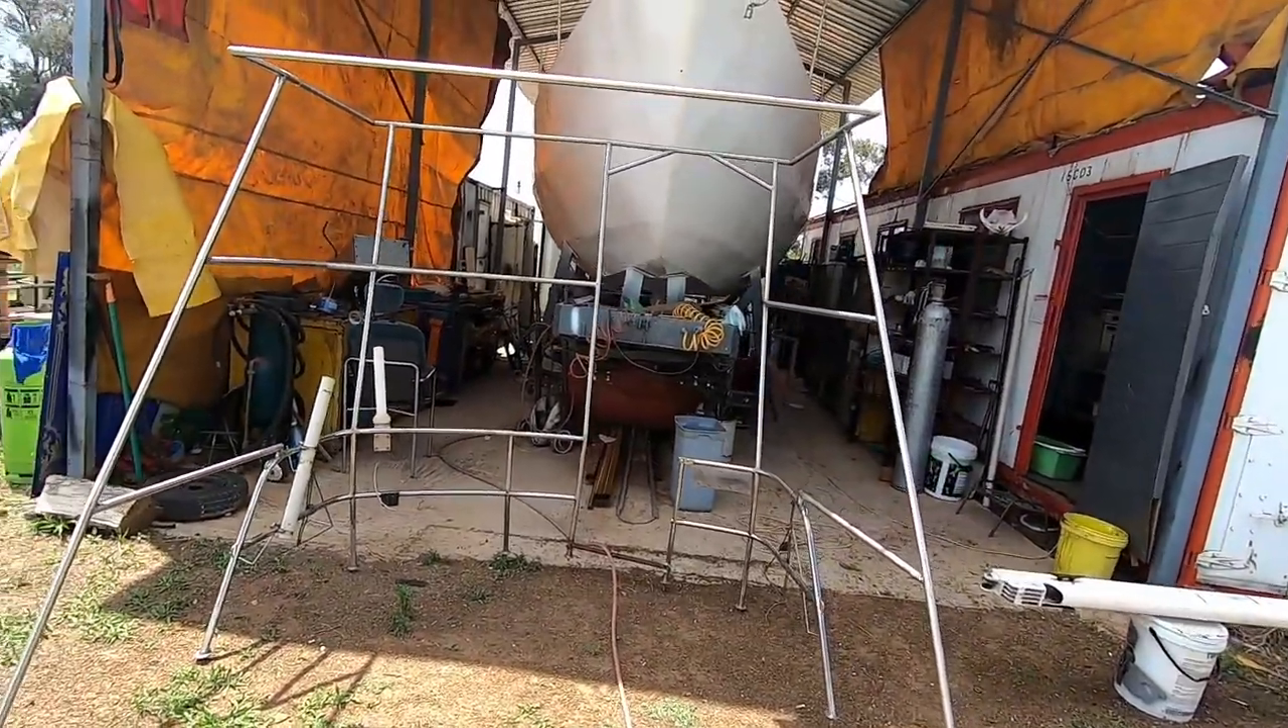This is the frame completed.